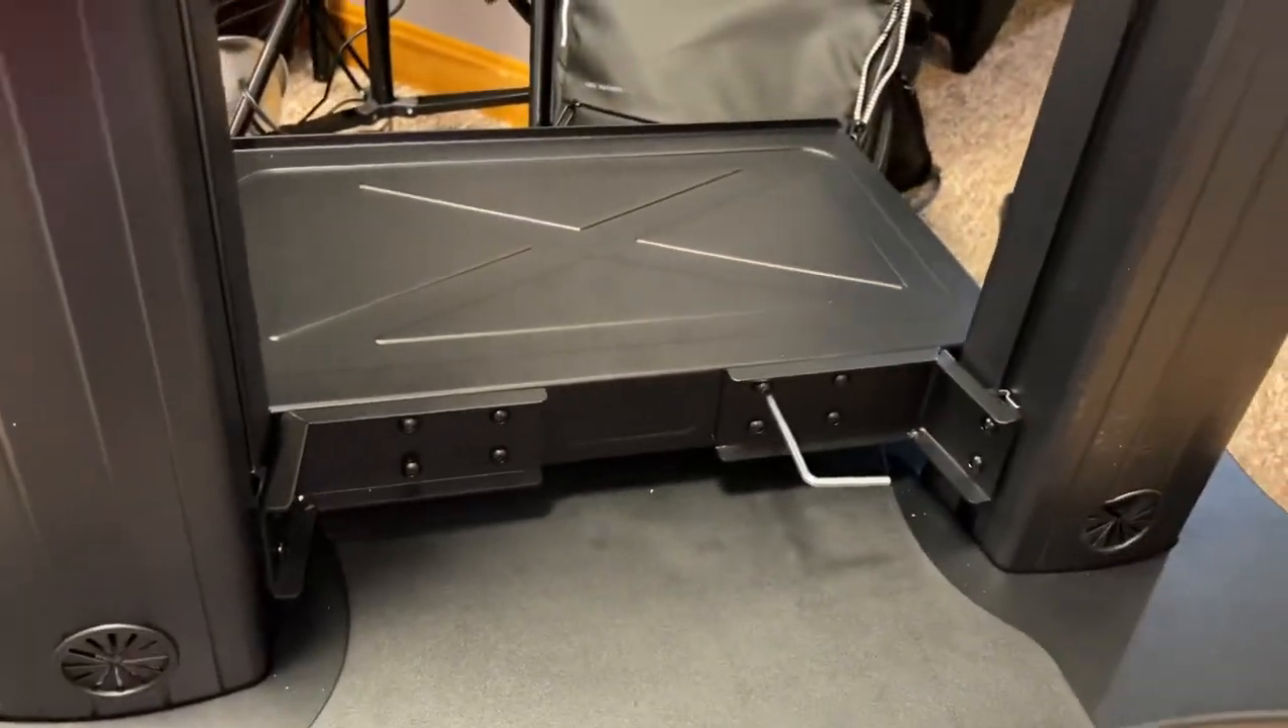And here's what it looks like when we install all the bolts.